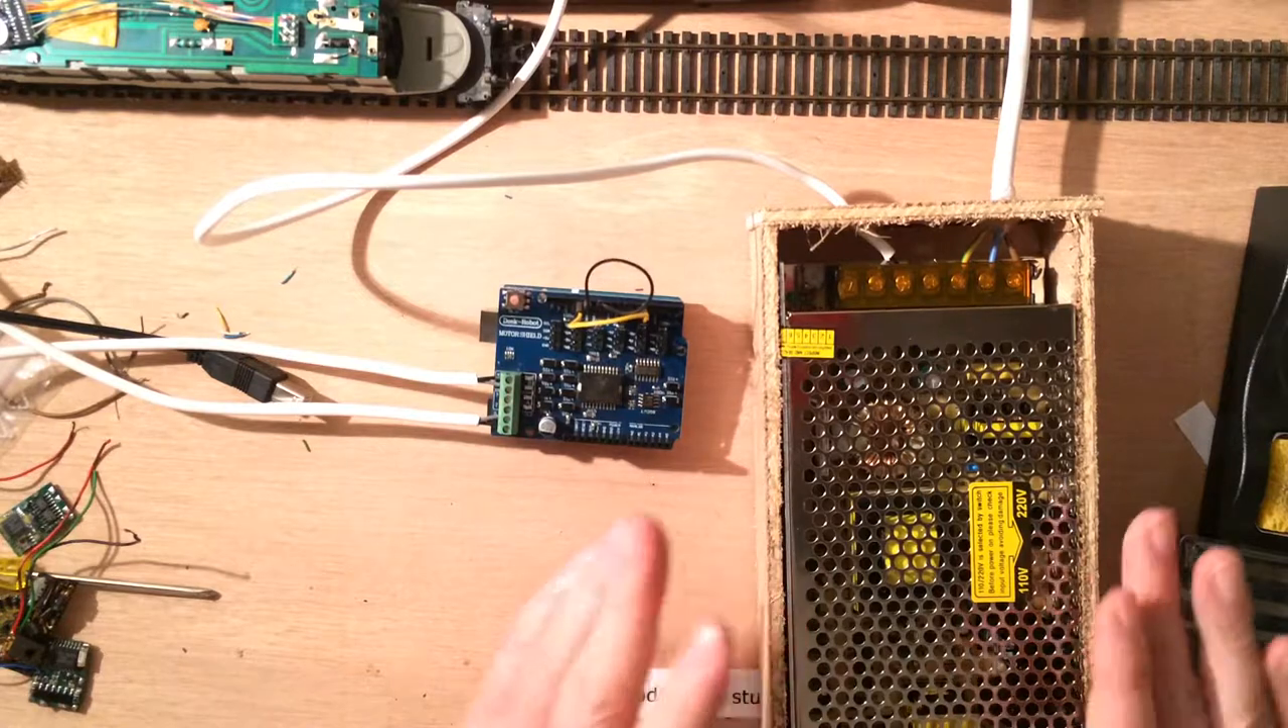Ik heb alleen deze houten bekisting erop zitten en prima.